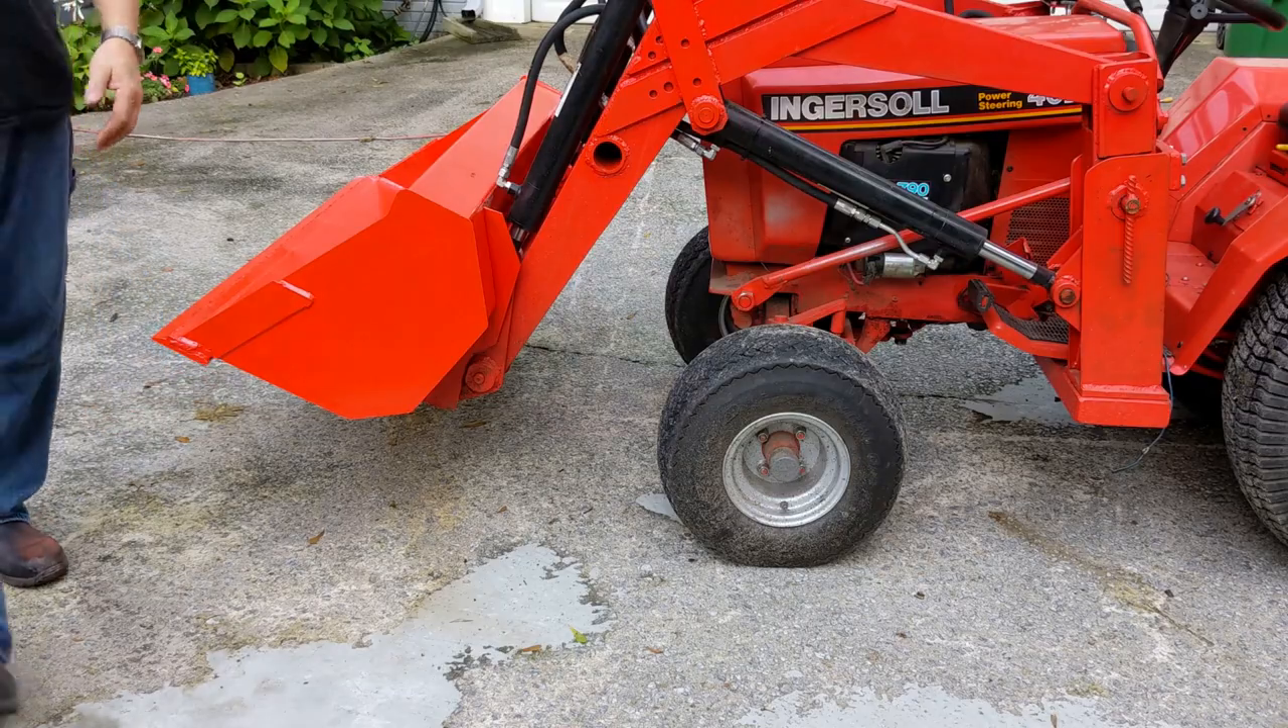Put our tool away, and voila, the bucket is reattached.